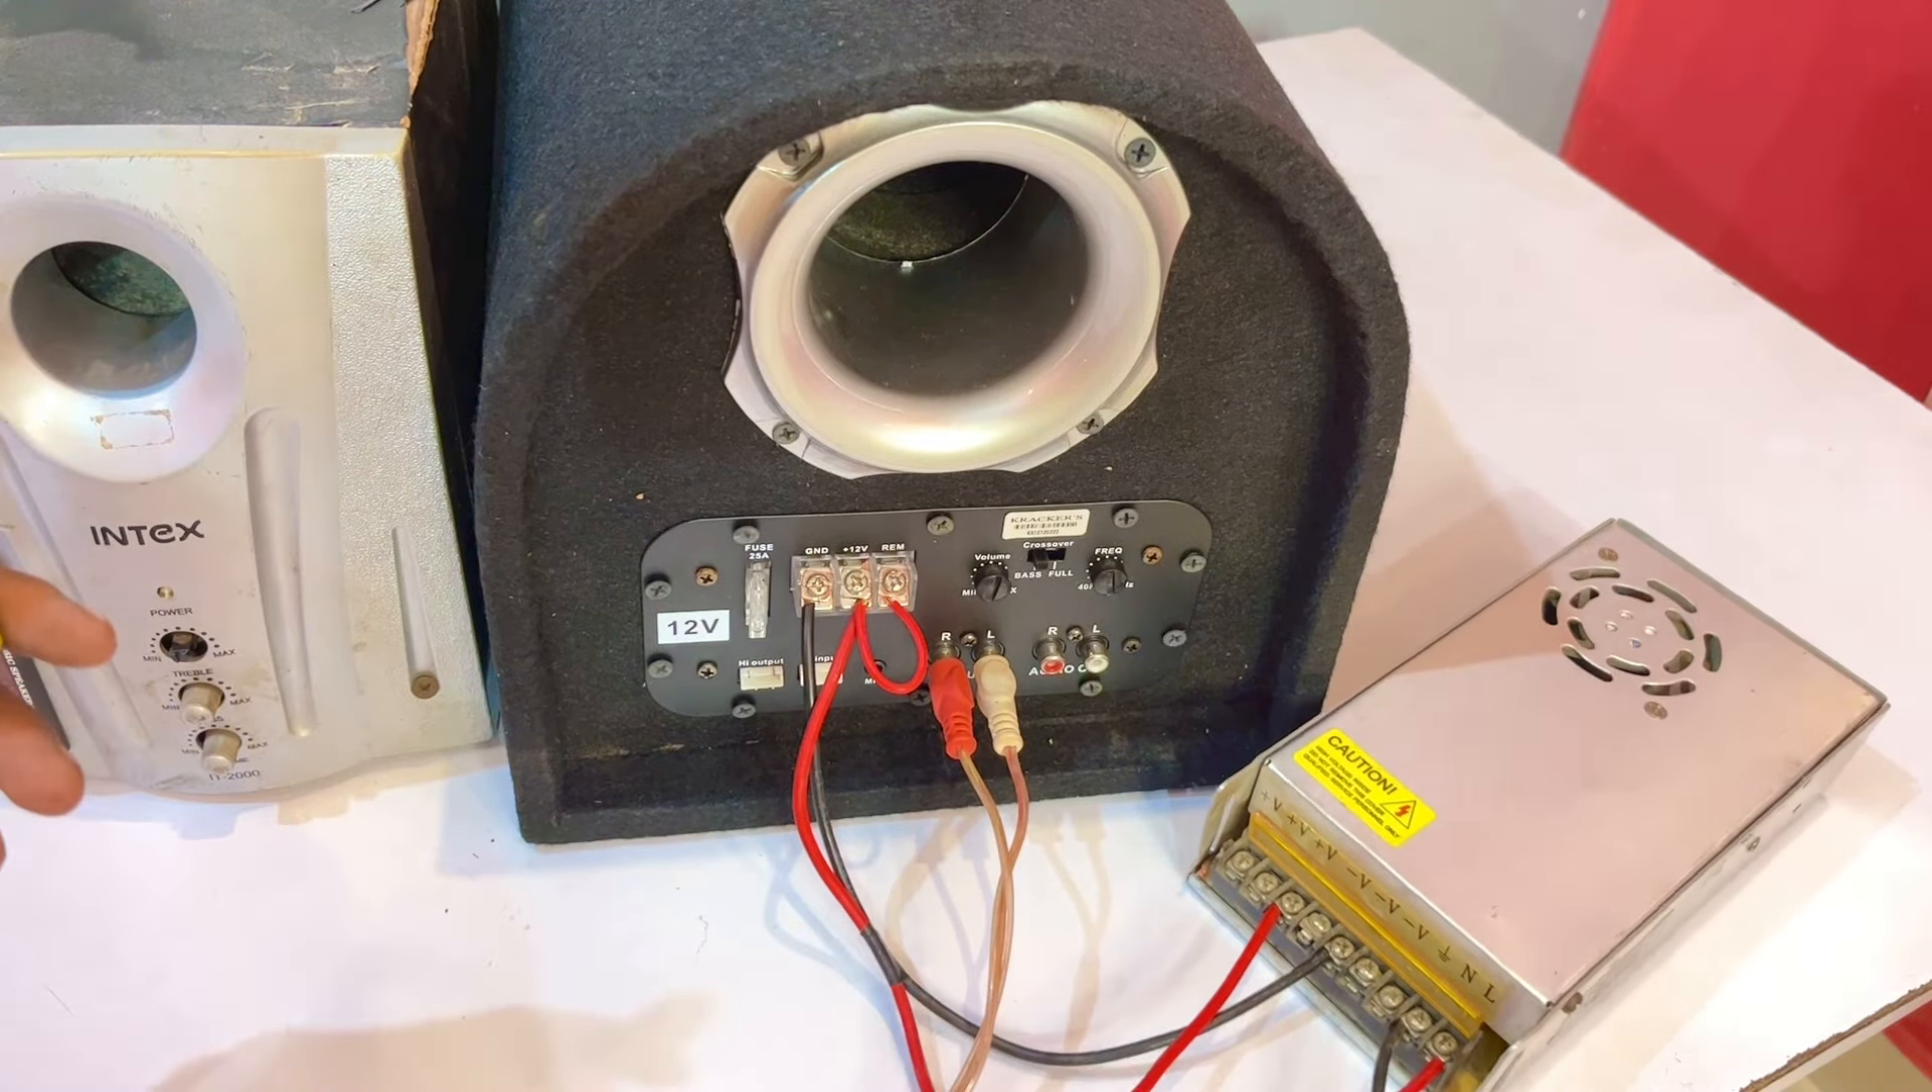तो जो base tube का connection है वो हमारा हो चुका है।